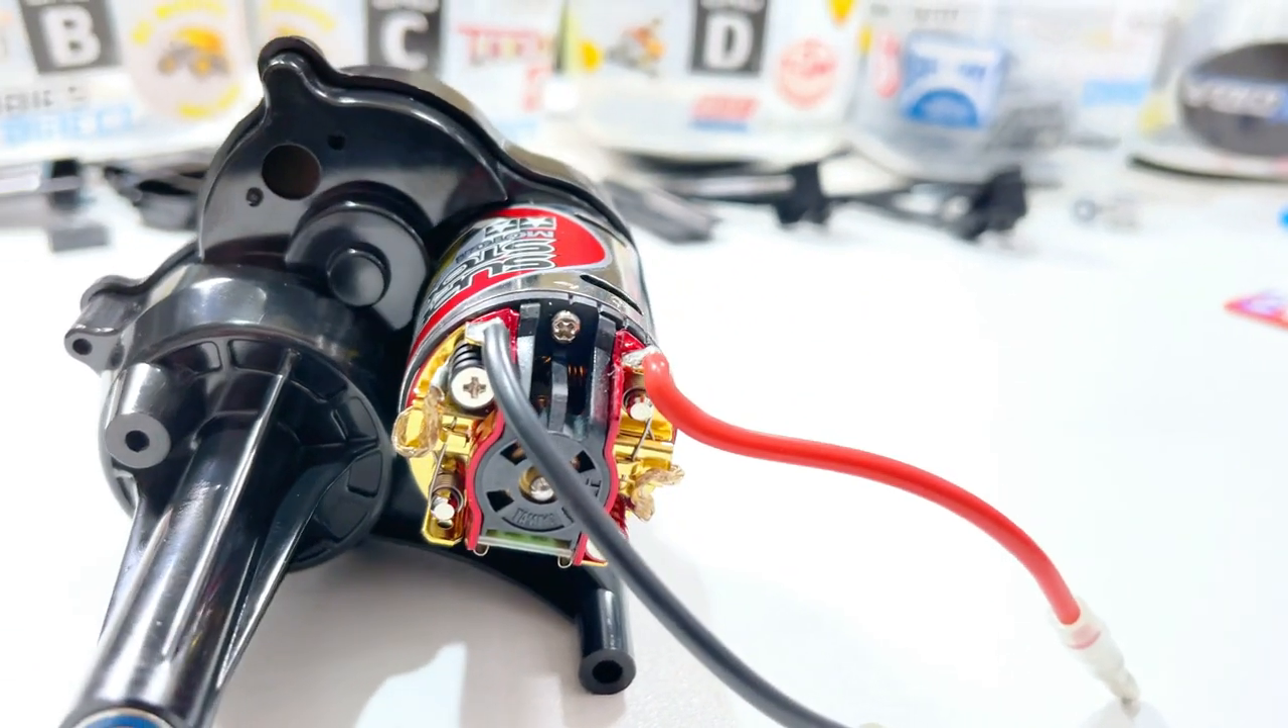So I've gone and got the gearbox all together put the motor in.